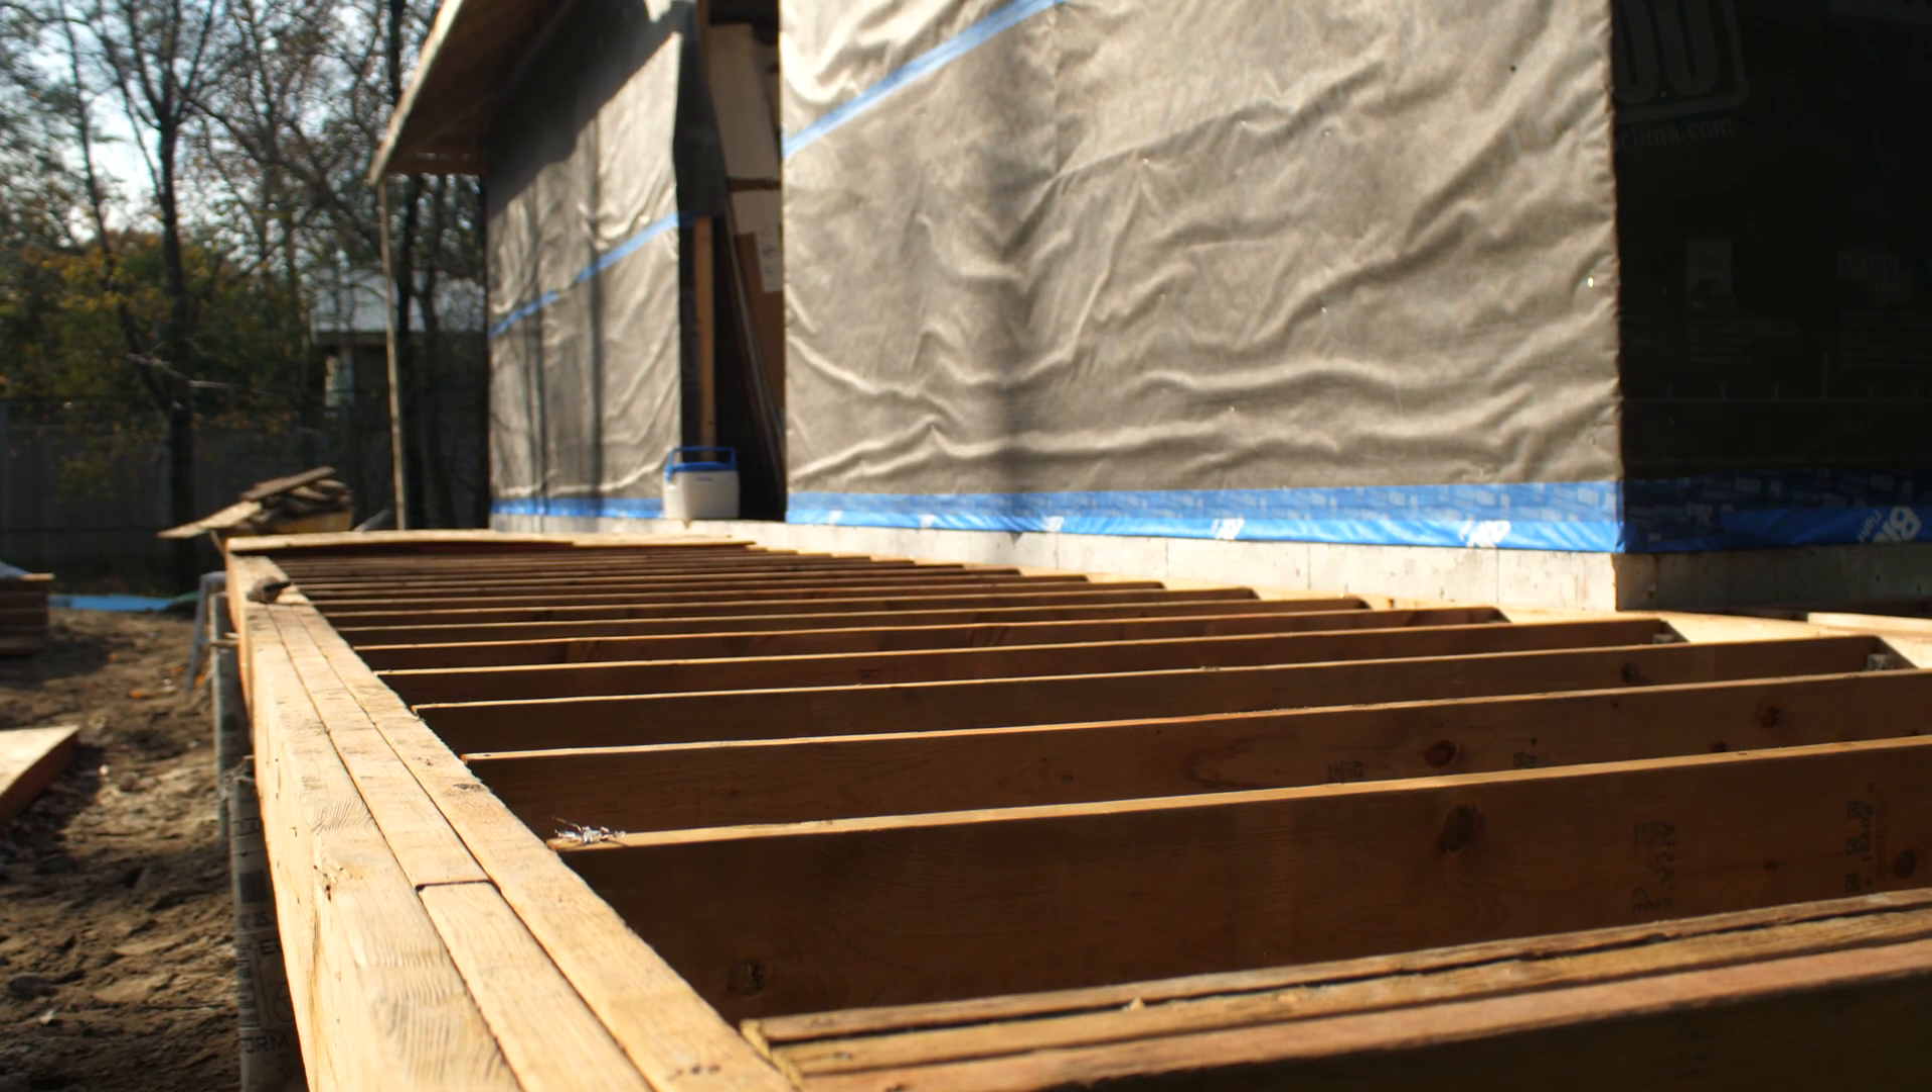Right now we have the frame. The framing of the deck is already installed.